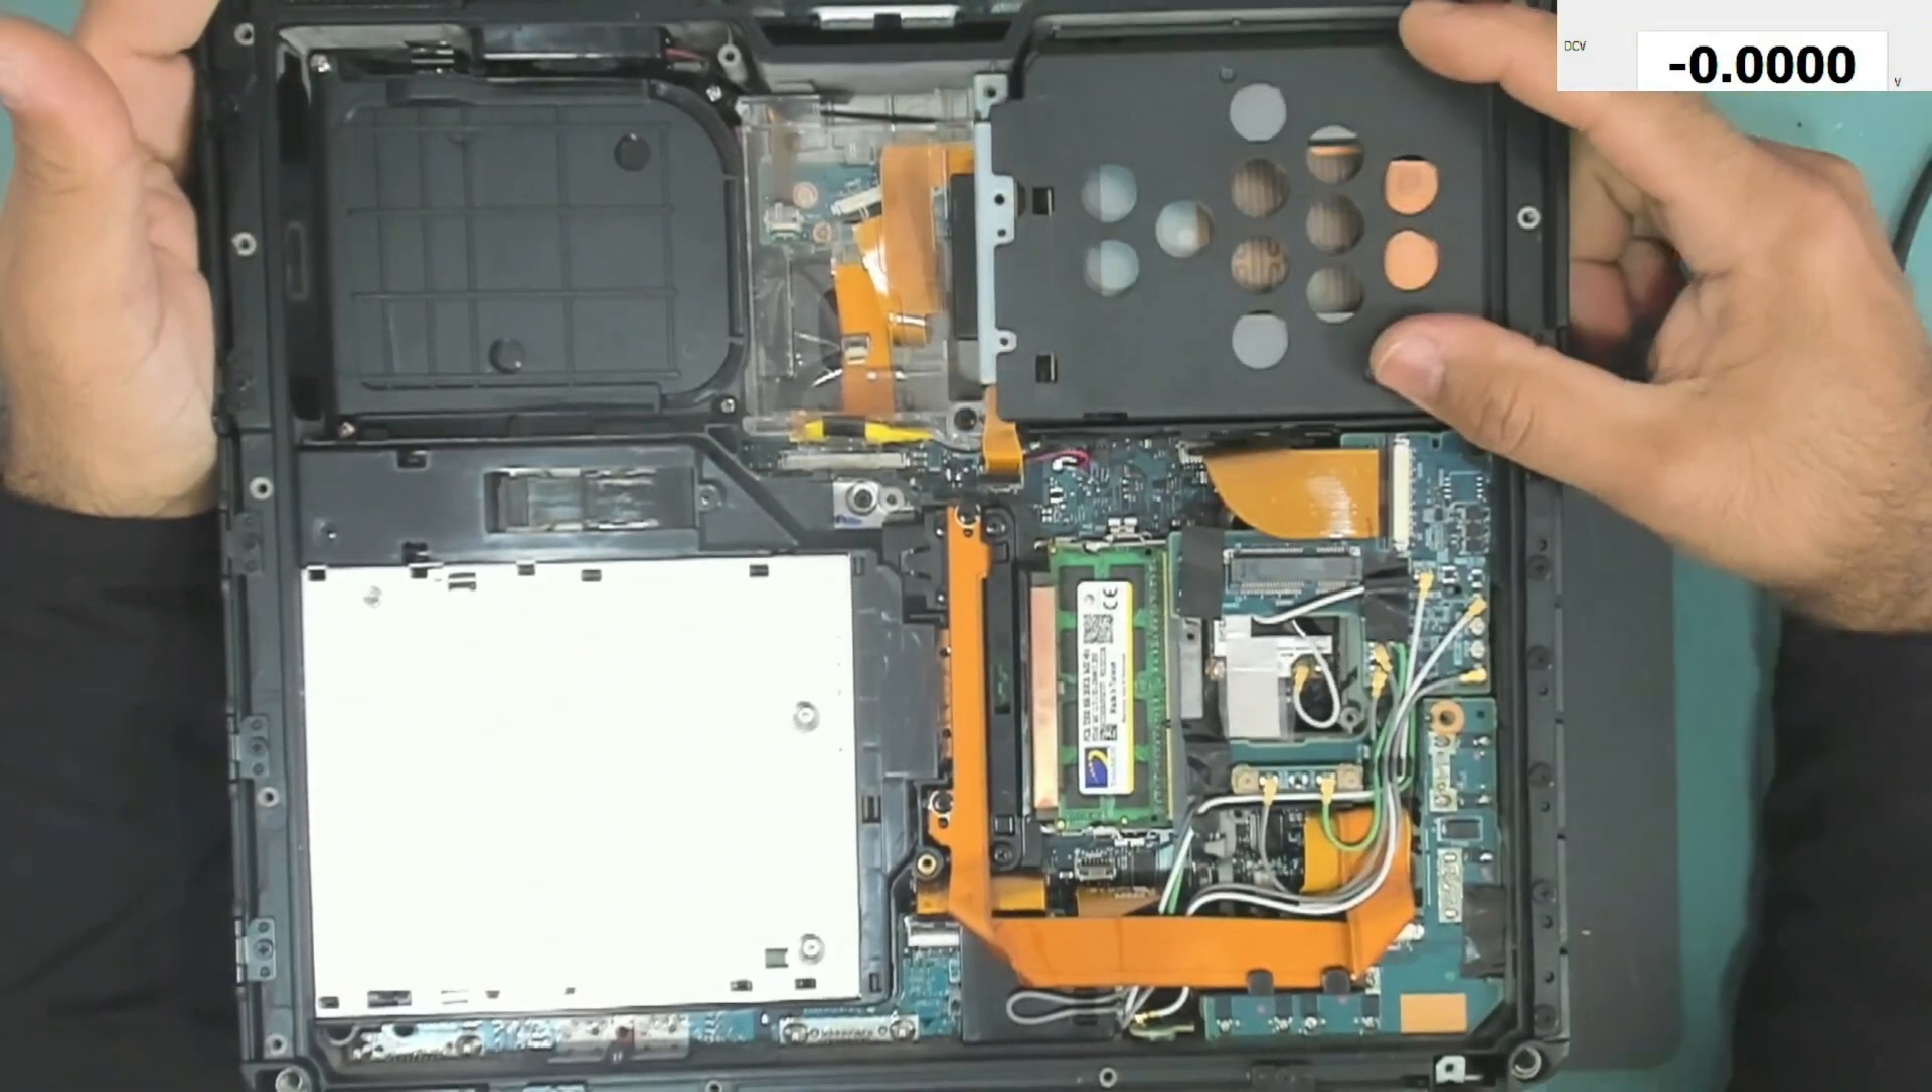Okay so the back cover is out and as you can see we are in.